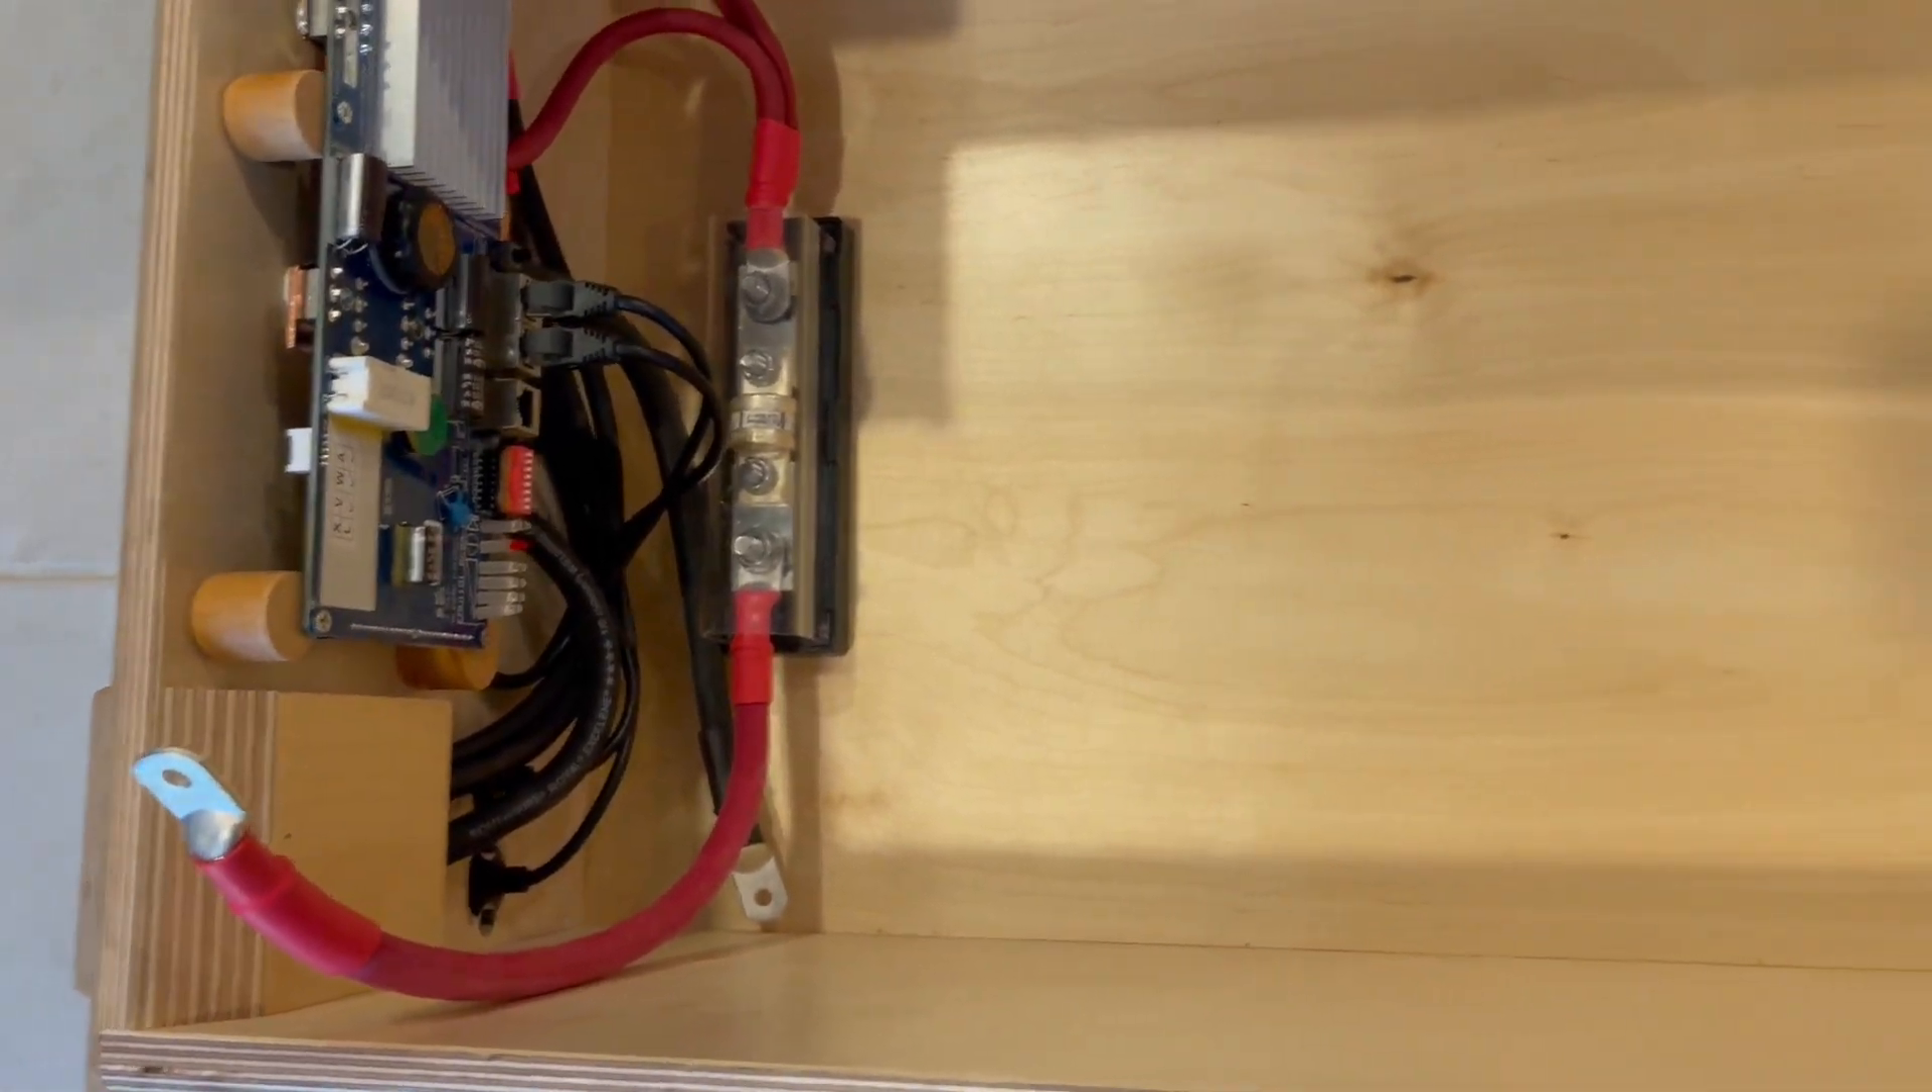So, I've gone ahead and installed all of the electronic gear into the next battery box.